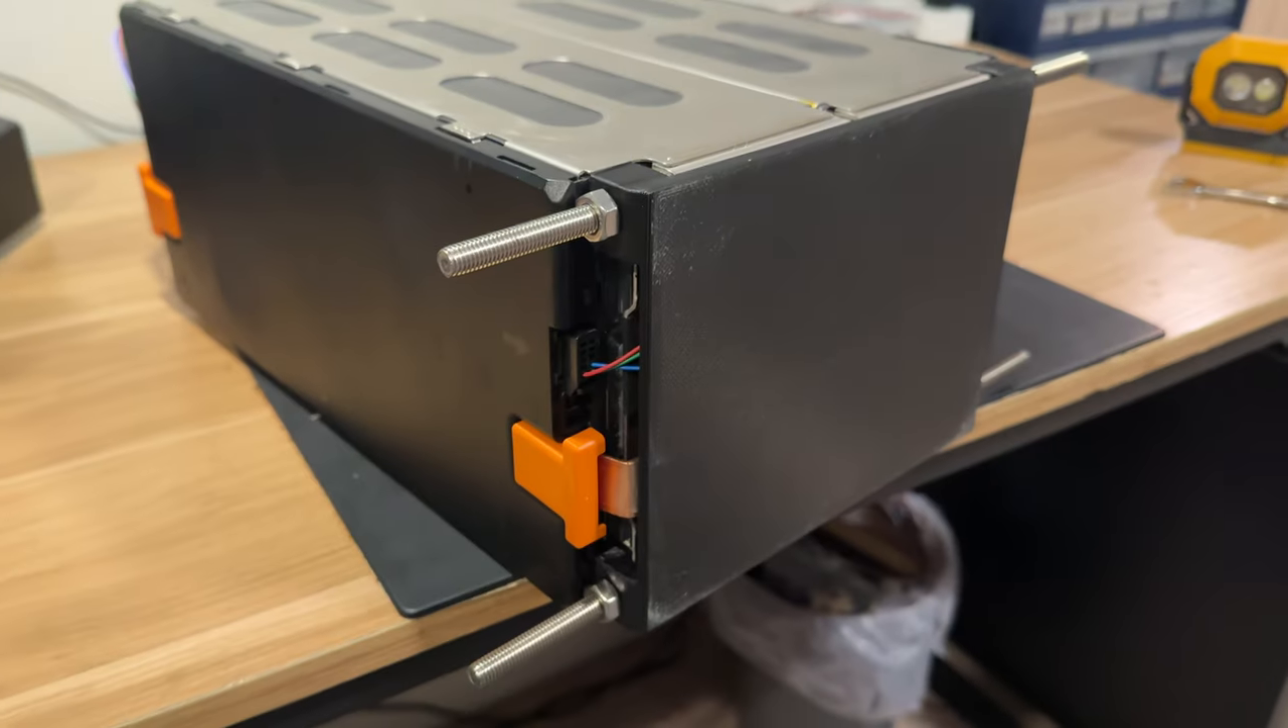Here's the whole thing with the threaded rods and terminal covers in place.